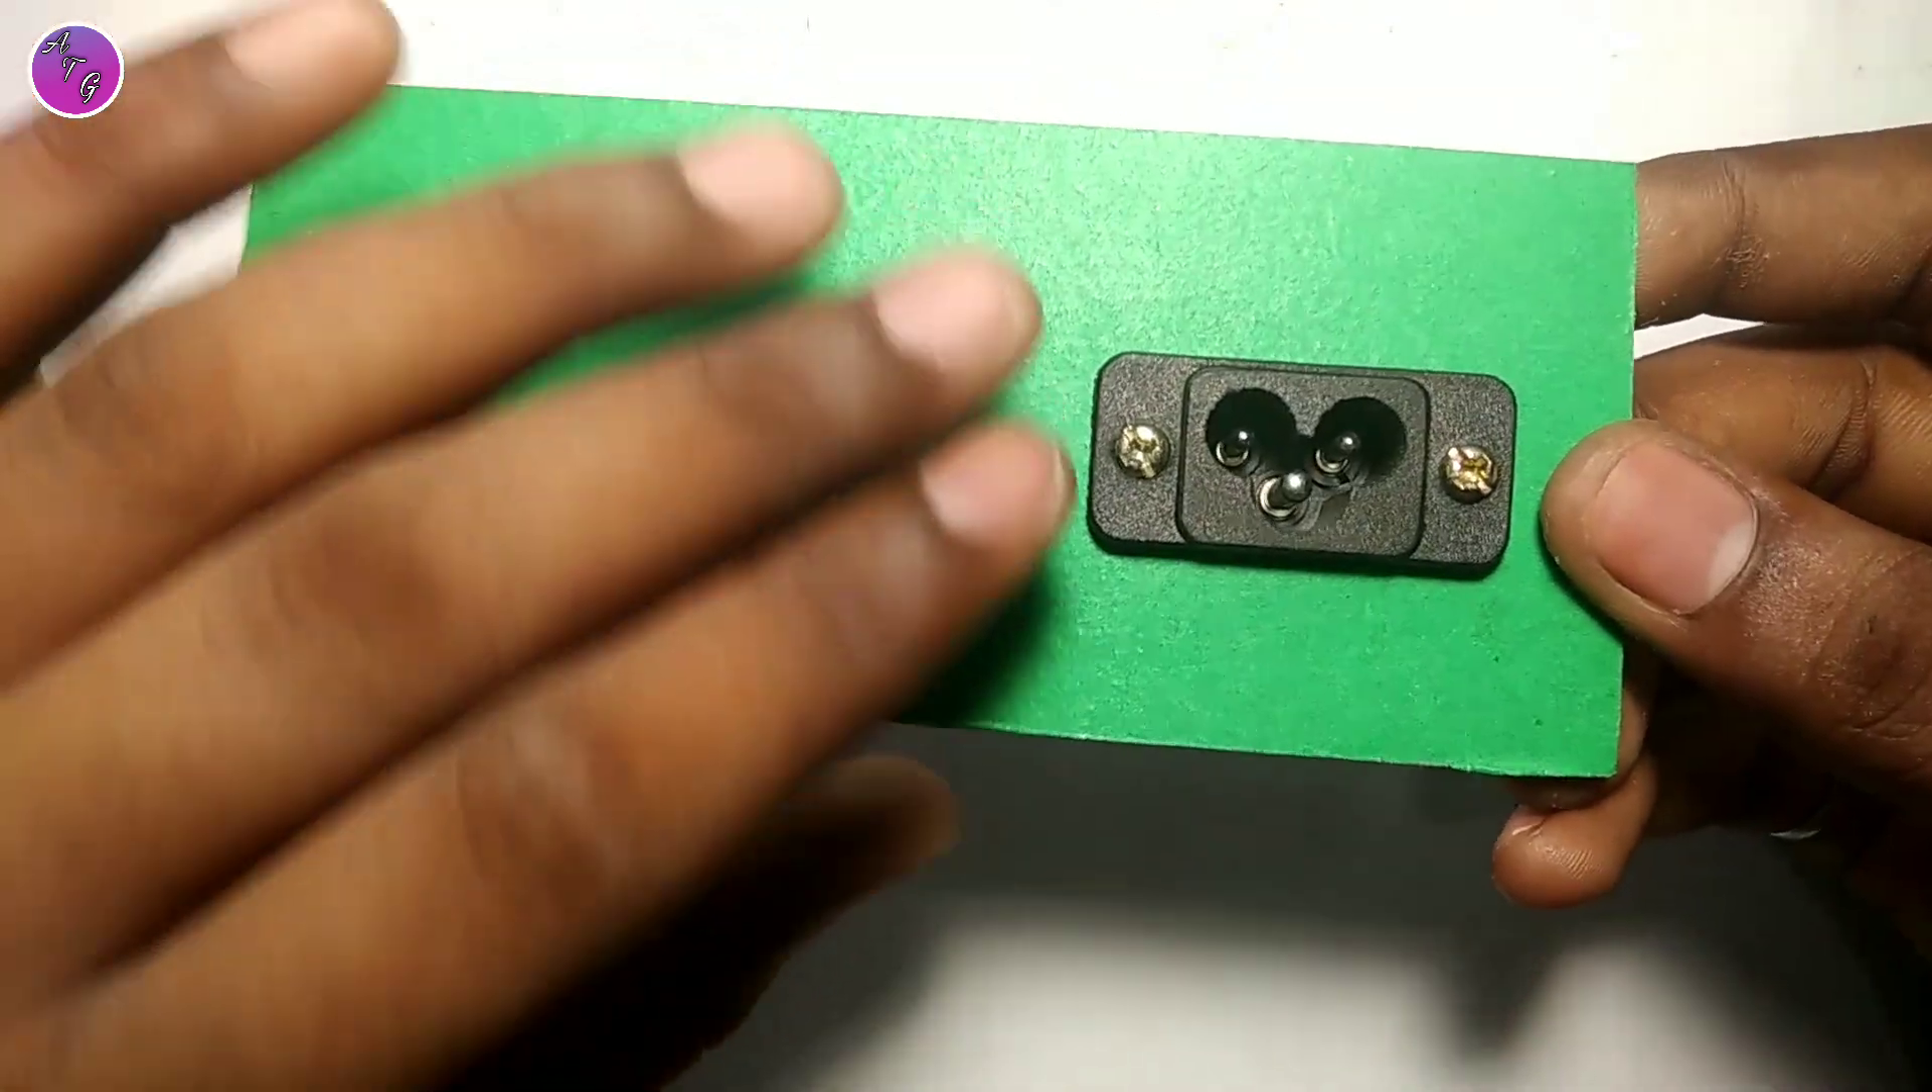यहां पर हमने इस जैक को connect कर दिया है nut और बोल्ट की मदद से।